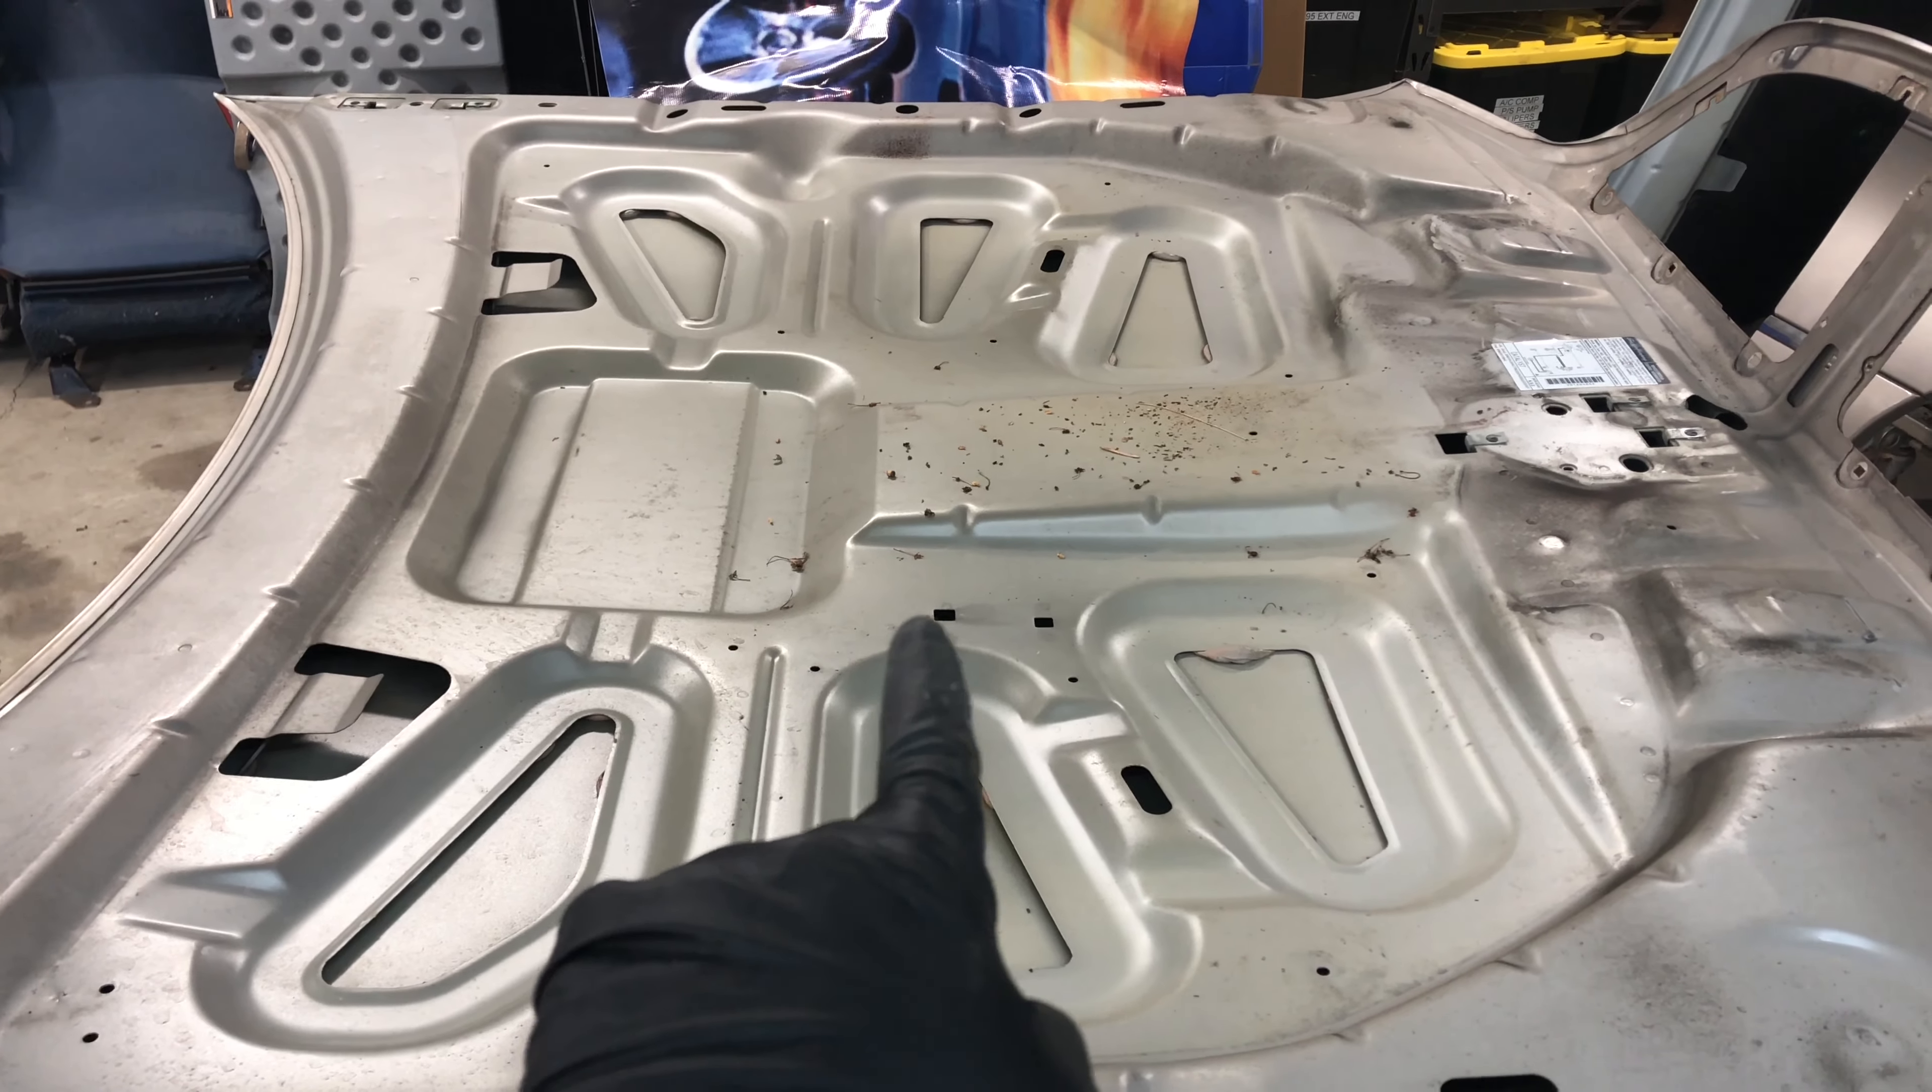I've got the insulation pad off.